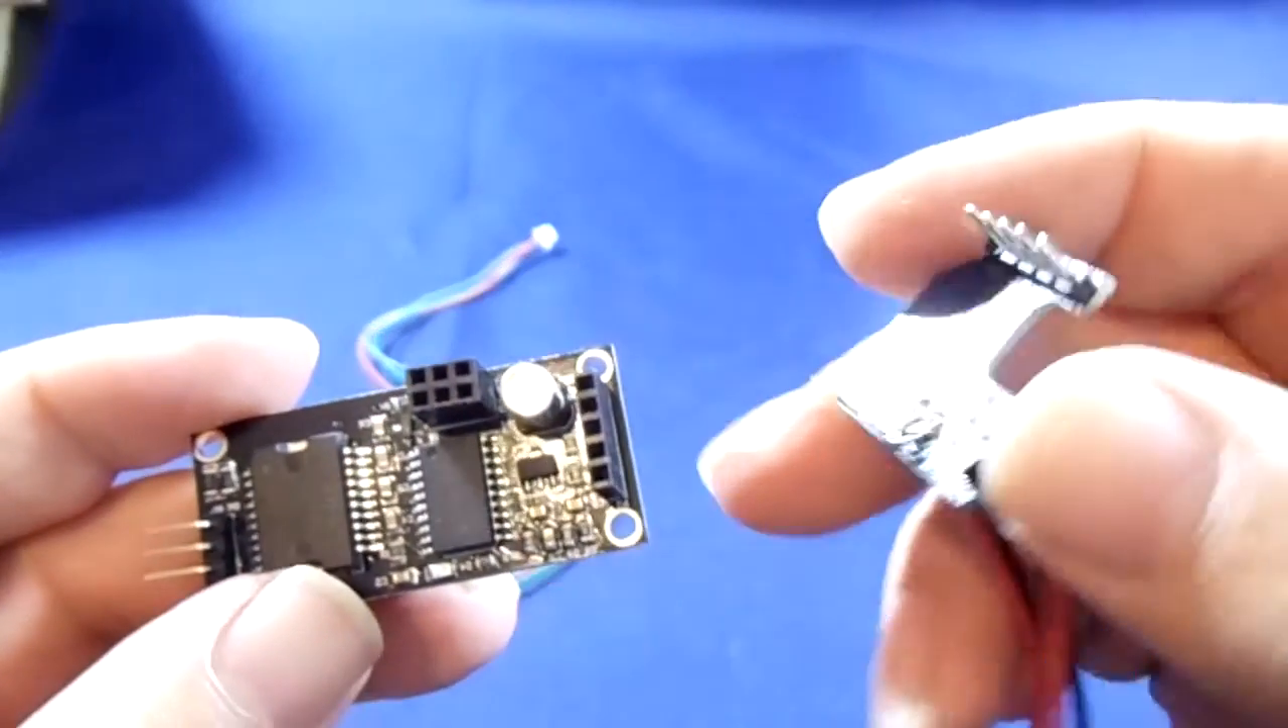We have put on the sockets to accept the pins for the power board.